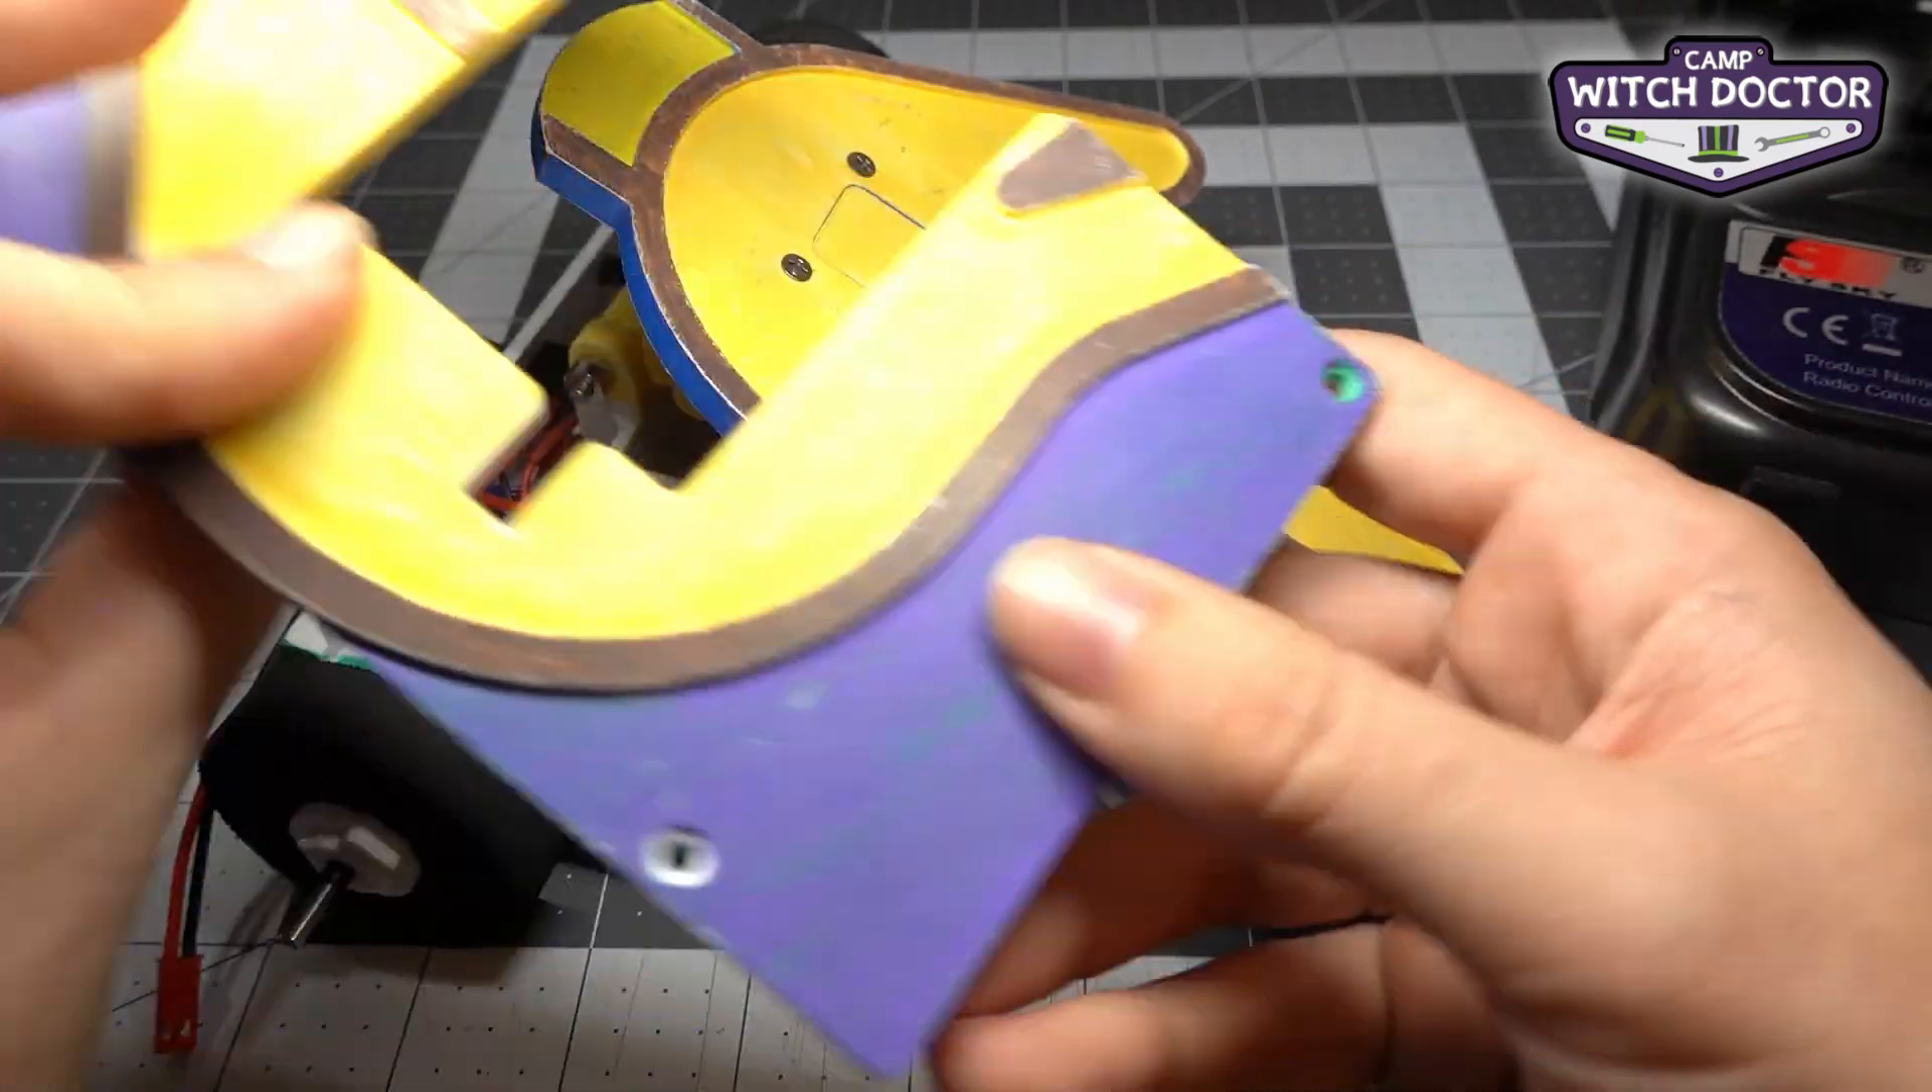And the last step to finish this robot is to put a top plate on.